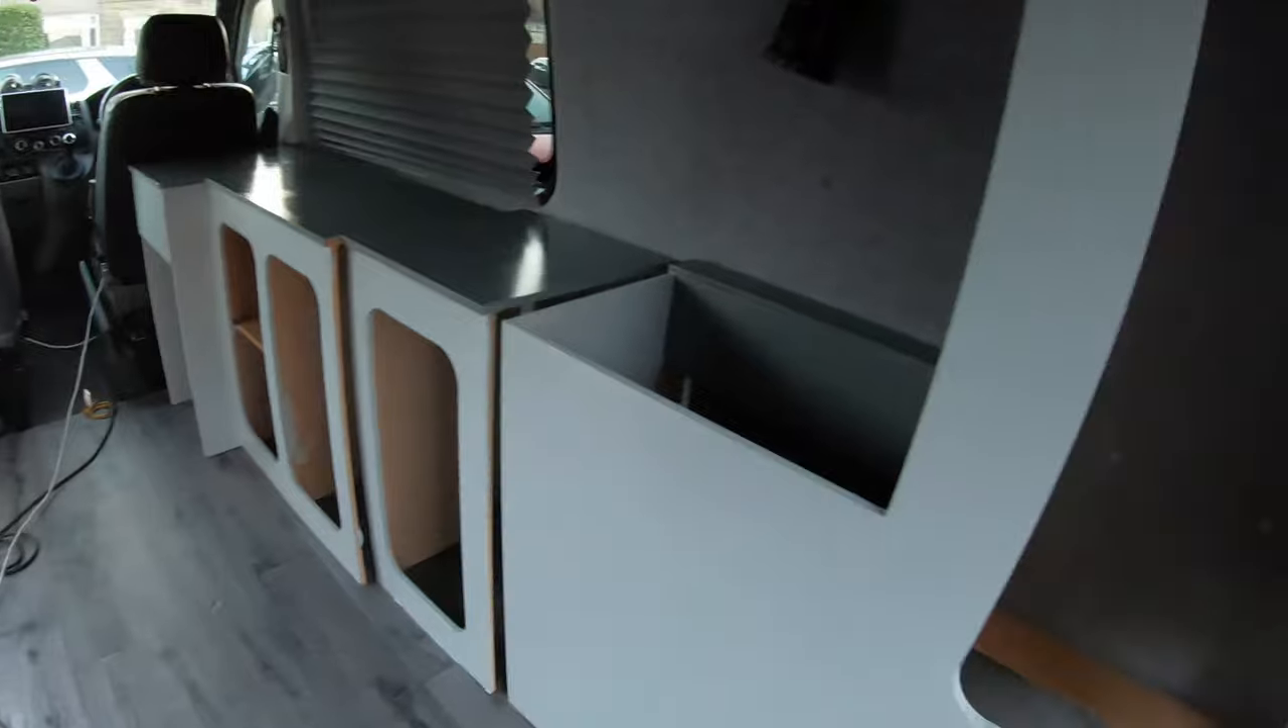And yes I've still got my doors to fit on.